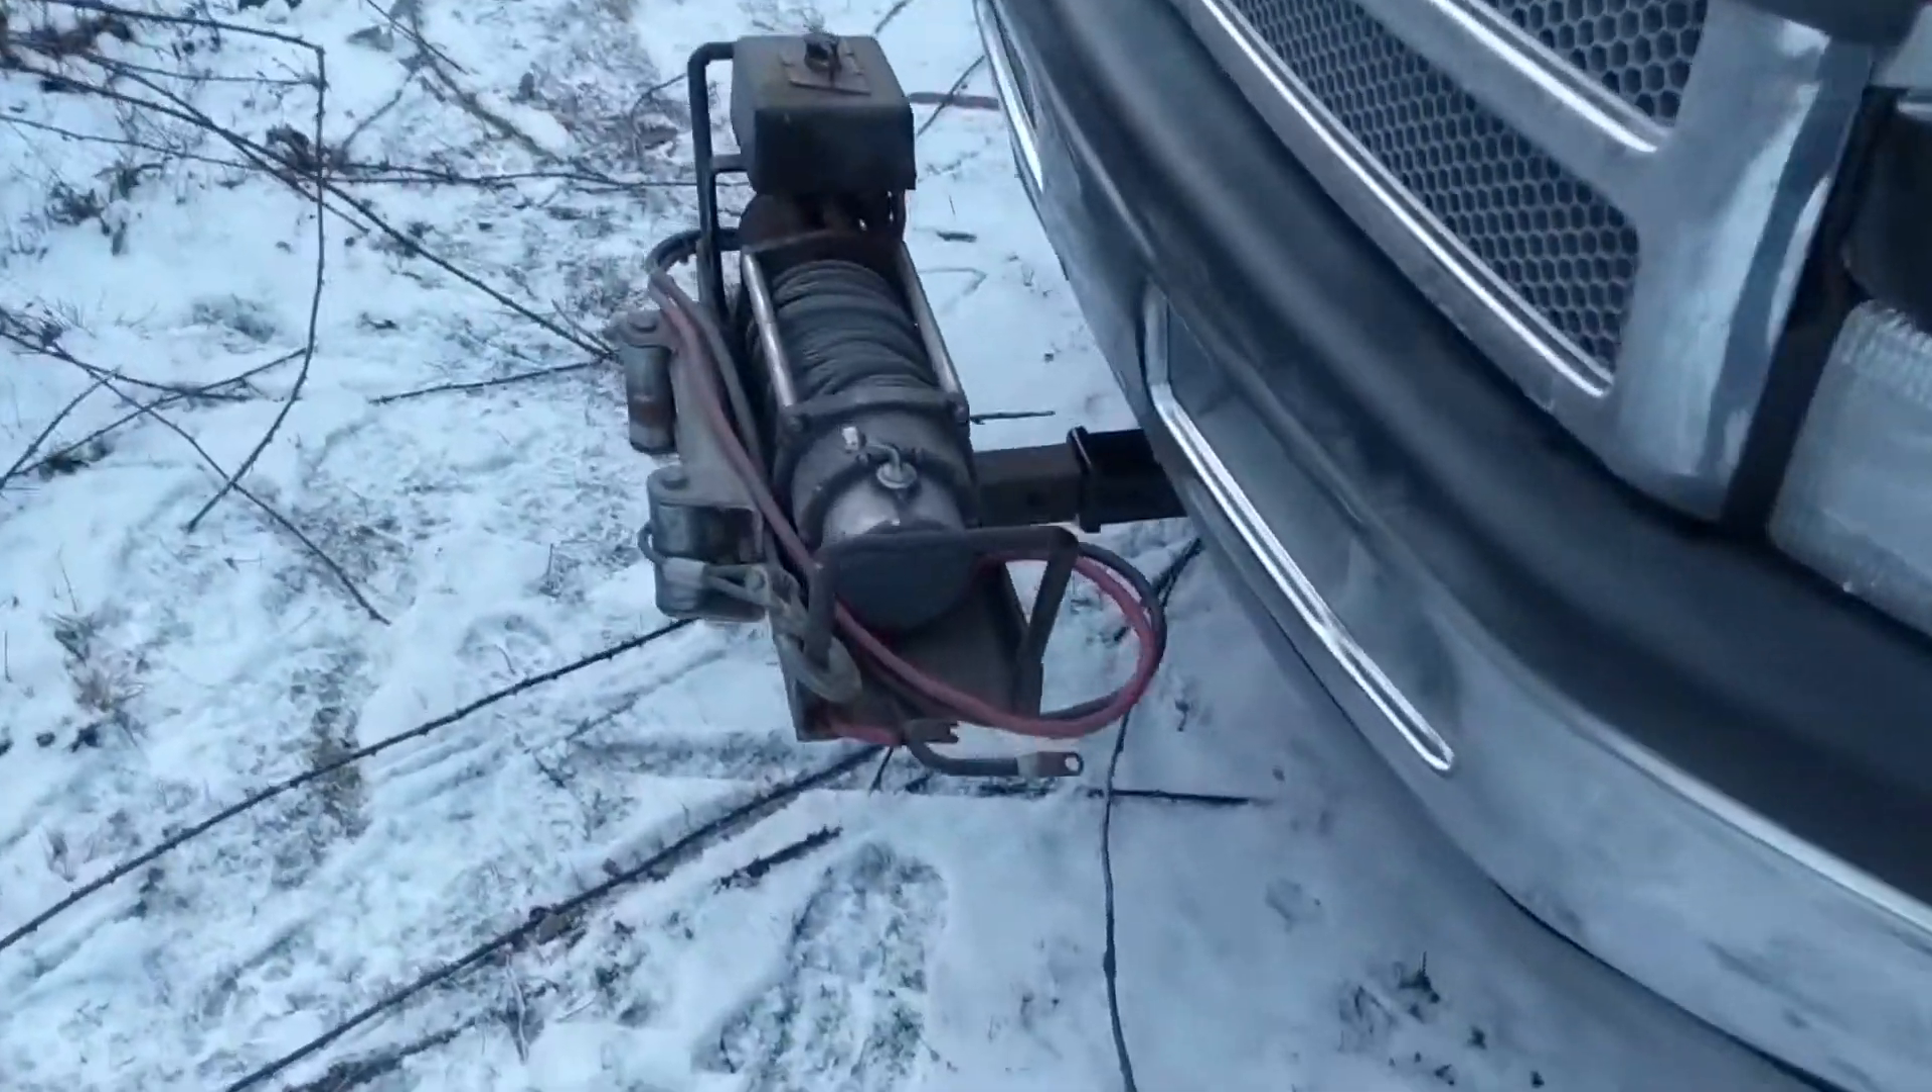That's how the um the winch sits on the front of the truck like that um you can see it sticks way too far forward.